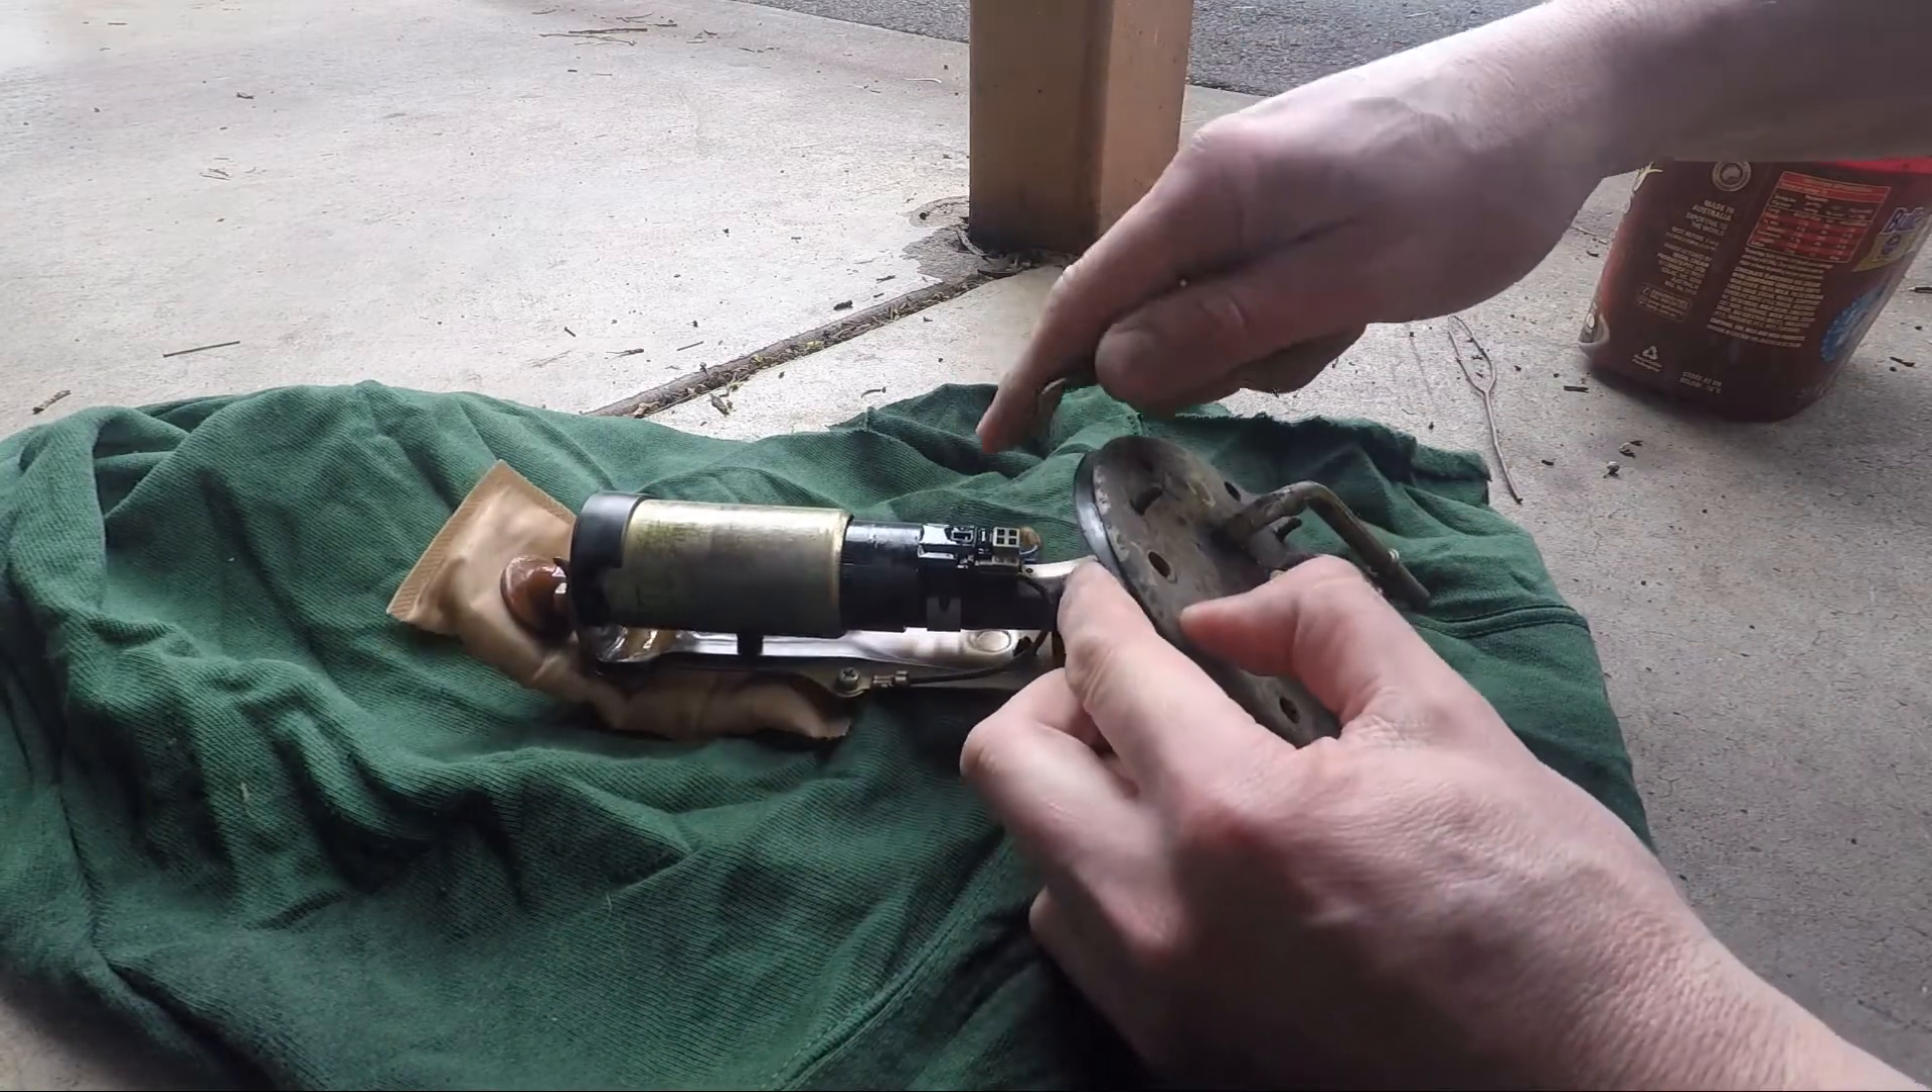So I've got the fuel pump out now.